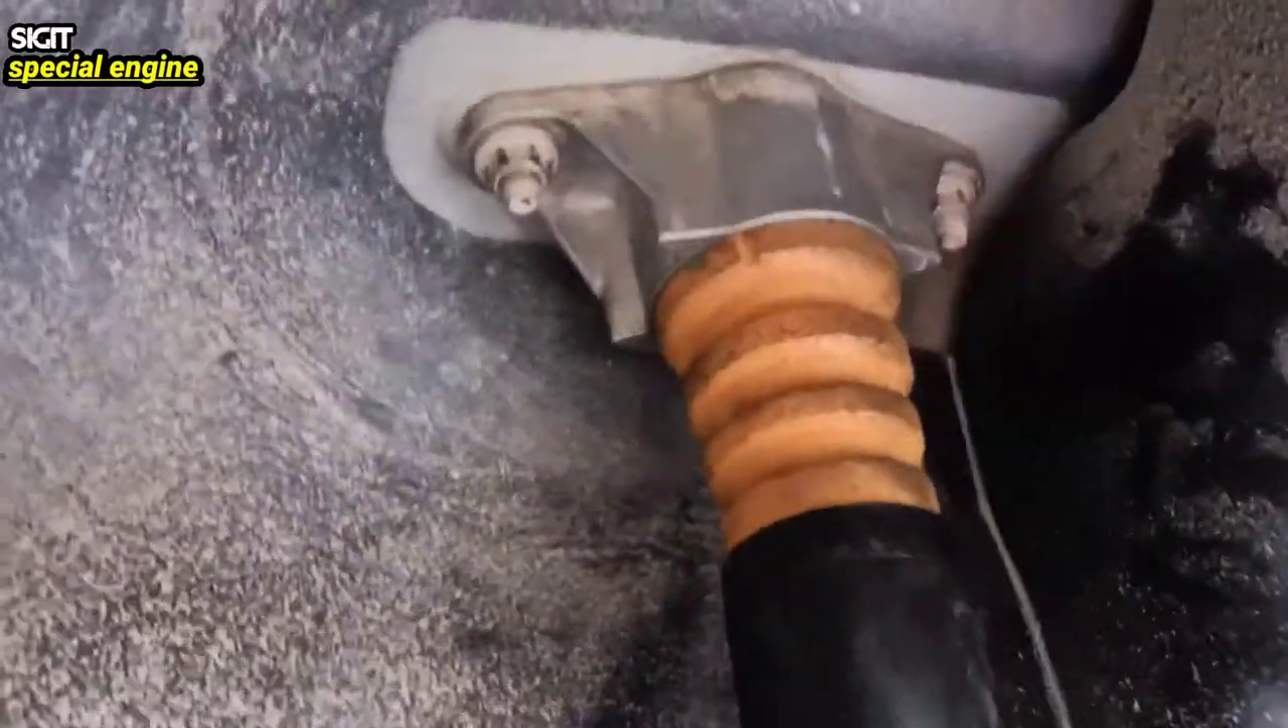Oke untuk car stopernya udah terpasang ya ini udah kita kencangi.